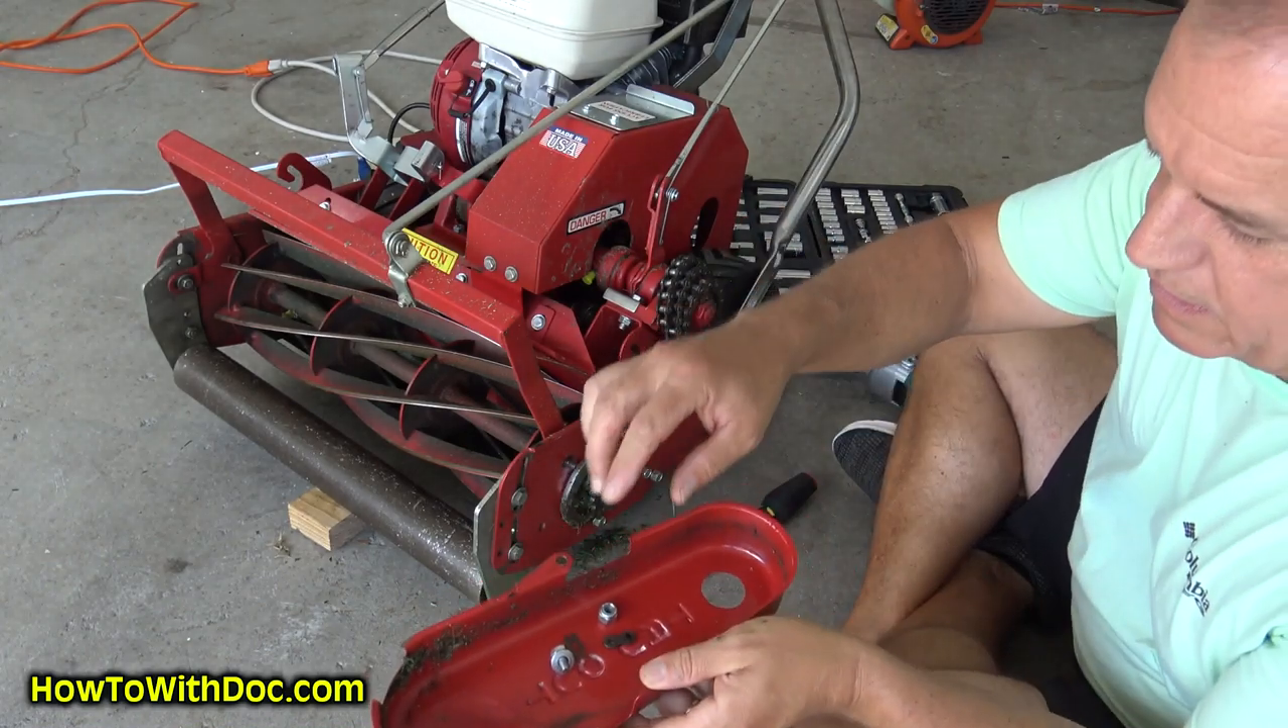I took the main cover off right here.